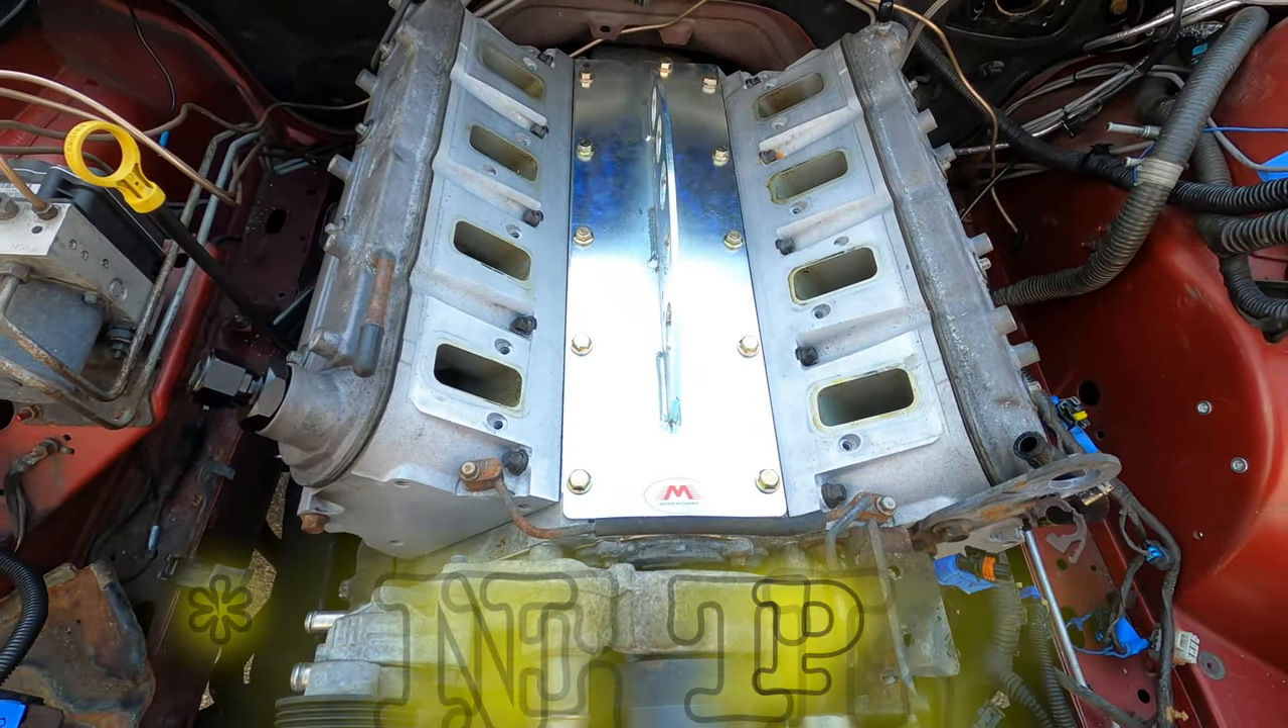So we got the motor plate on there super nice fitment thanks to motion raceworks.